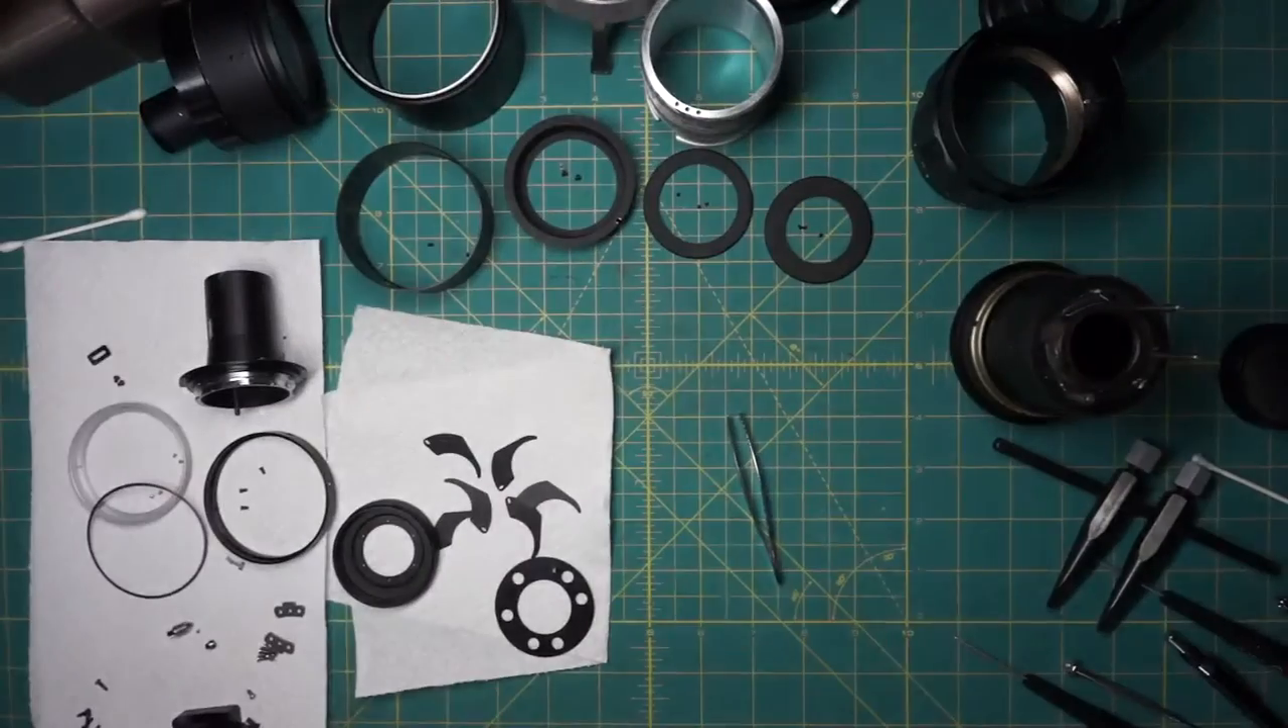So at this stage you have the lens pretty much all disassembled and you can see it's pretty complicated much more complicated than the 135 millimeter minolta's and very close to how it's assembled to the 200 millimeter minolta's.